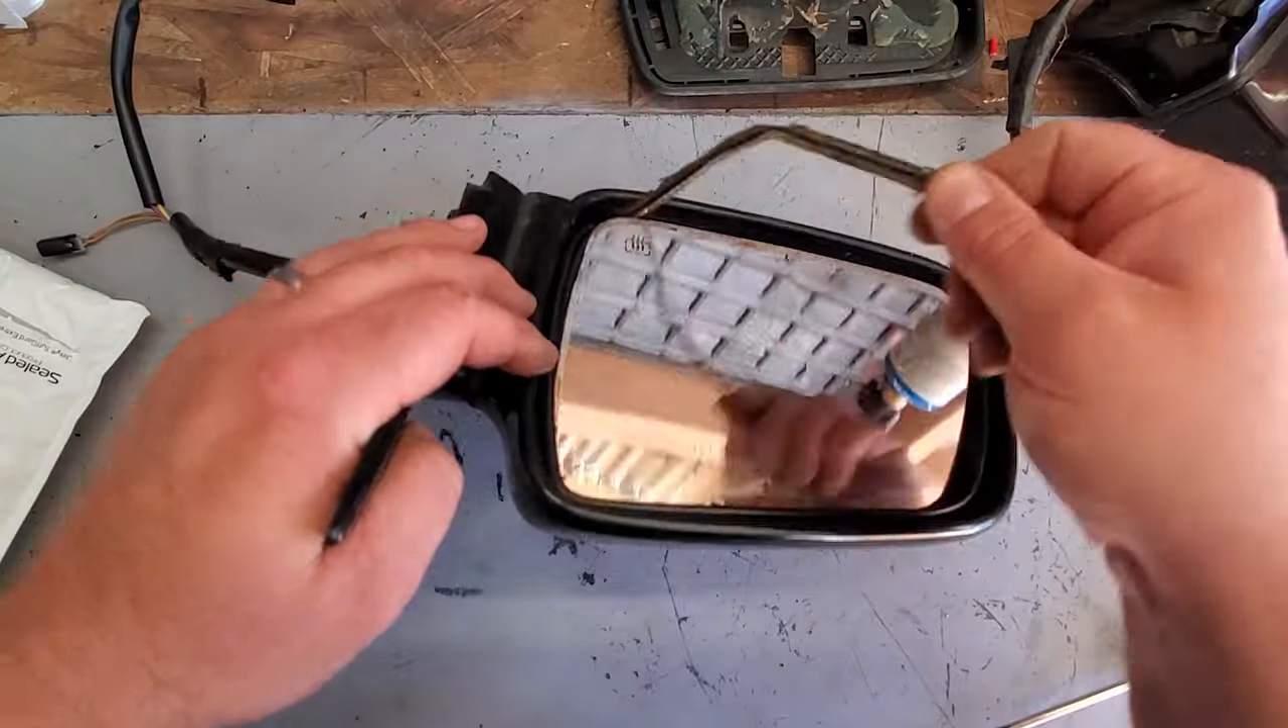I just got to get this piece of glass out. I'll continue working on this.